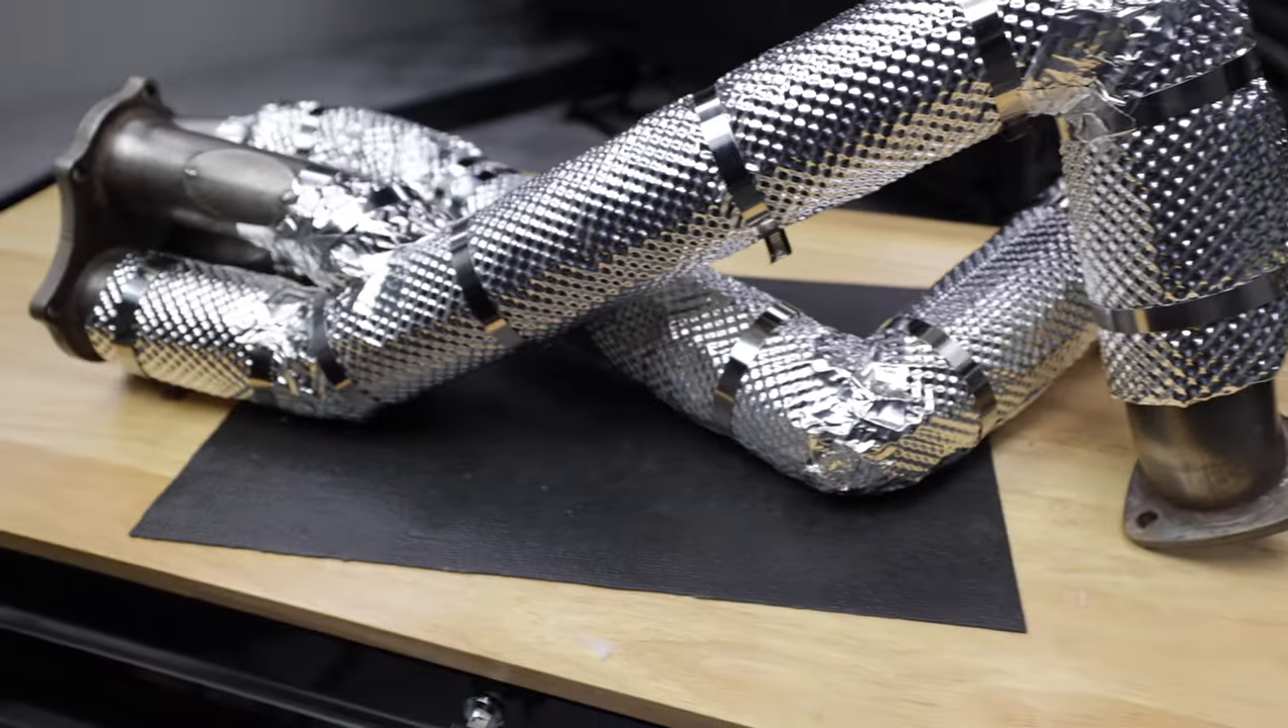All right, we have completed the heat shielding on our over axle pipes.